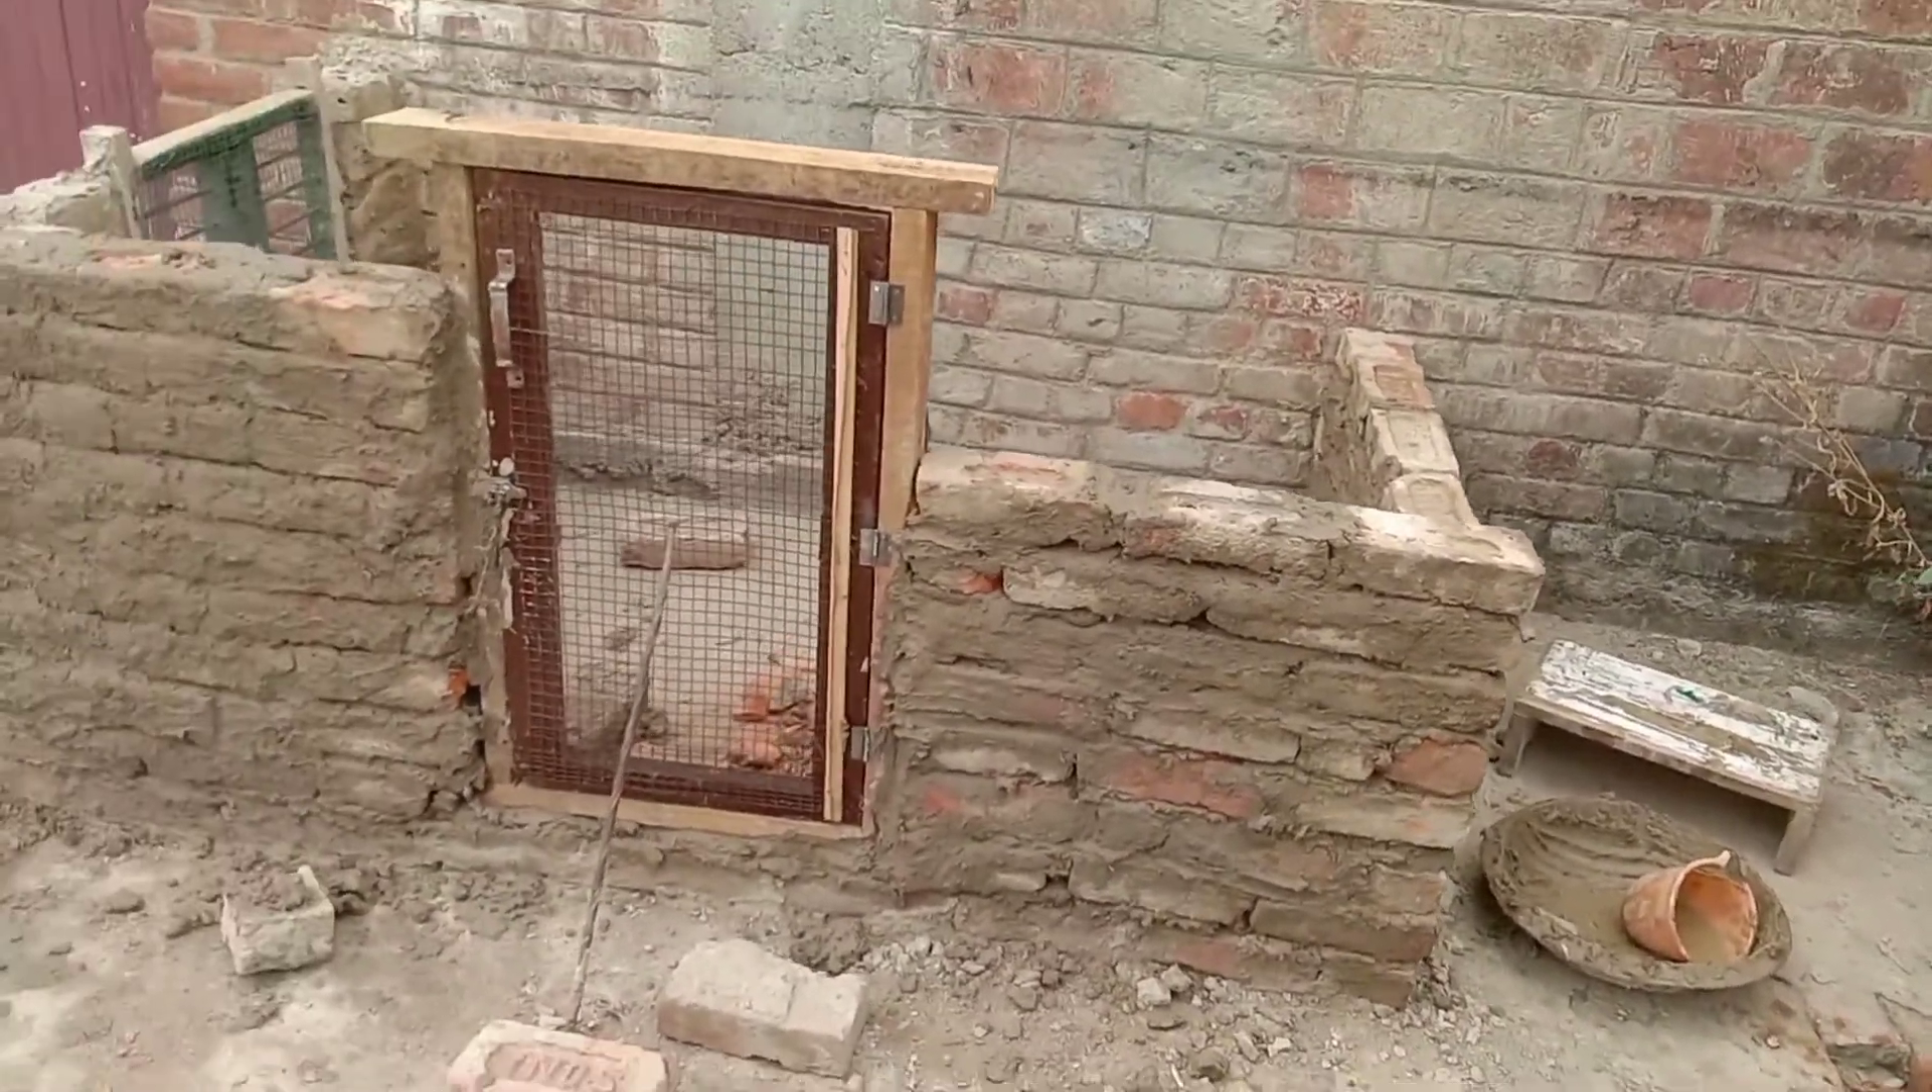आज हमारे पिजन लॉफ्ट में दर्वाजा लग गया है।